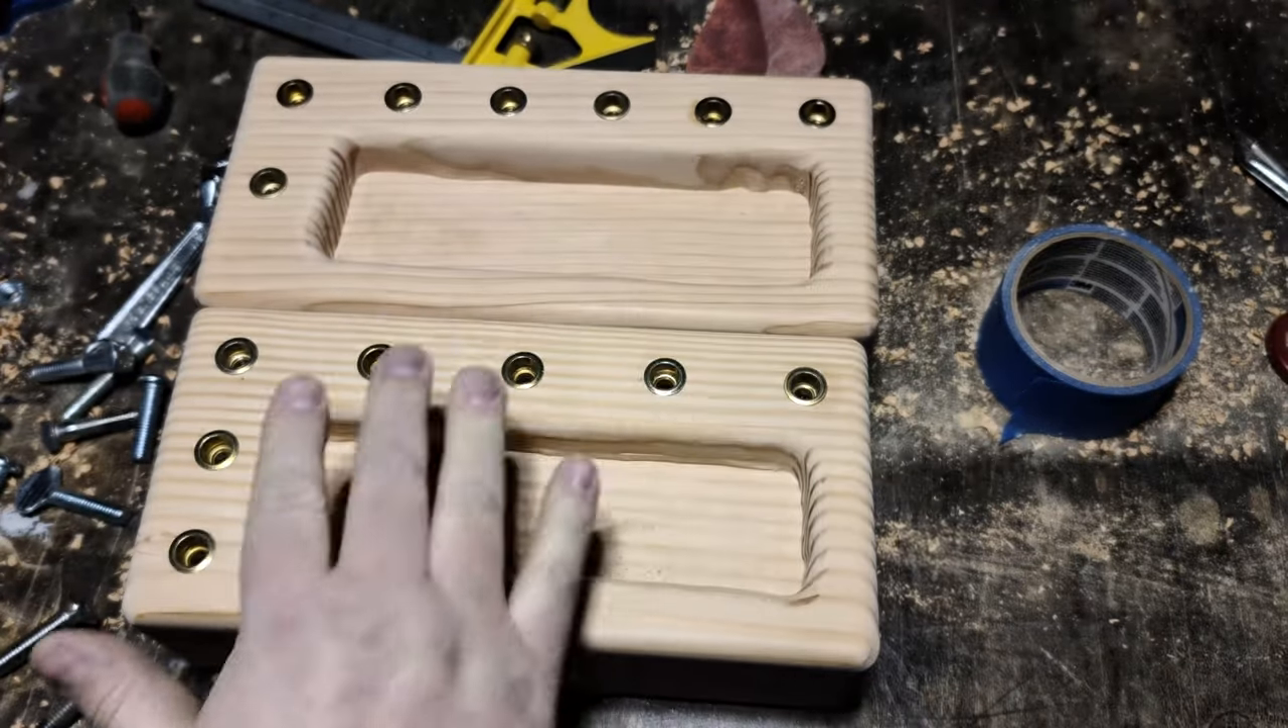All of the inserts were put in.